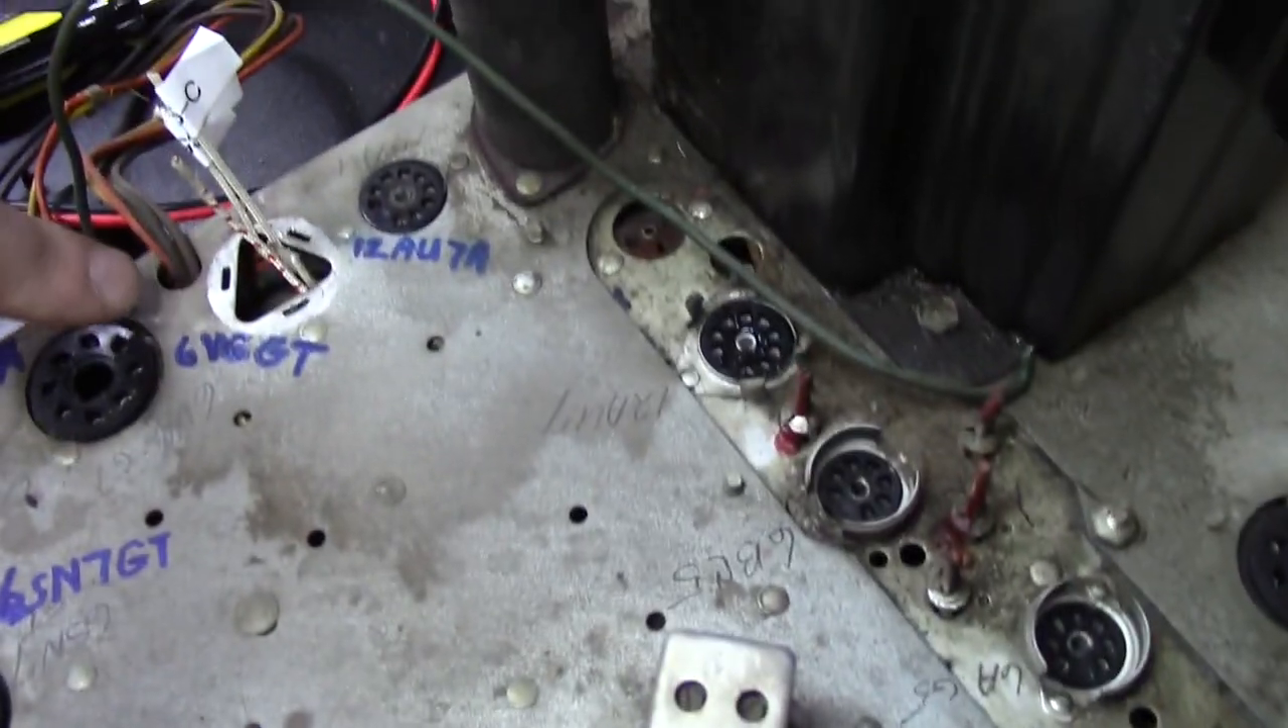All right, so I've got all the tubes out Well almost all of them. I don't have one of the high voltage tubes out here.